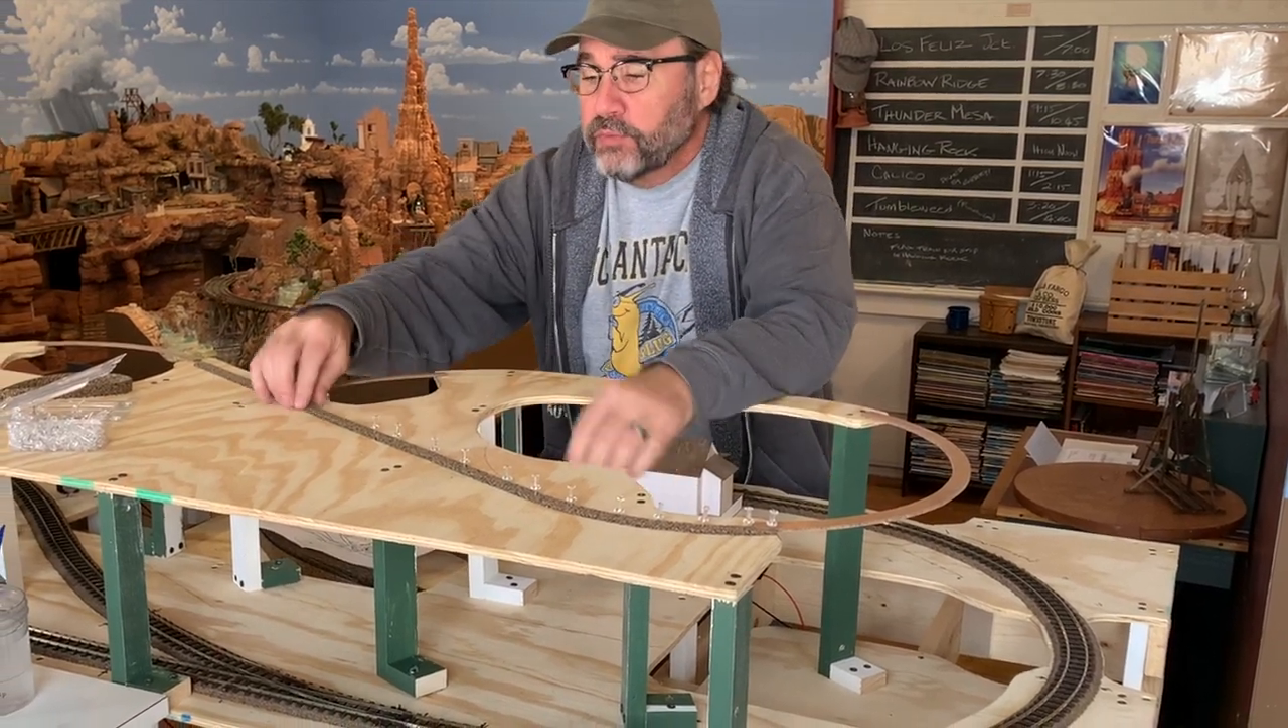I've already started putting the cork roadbed down, as you can see.